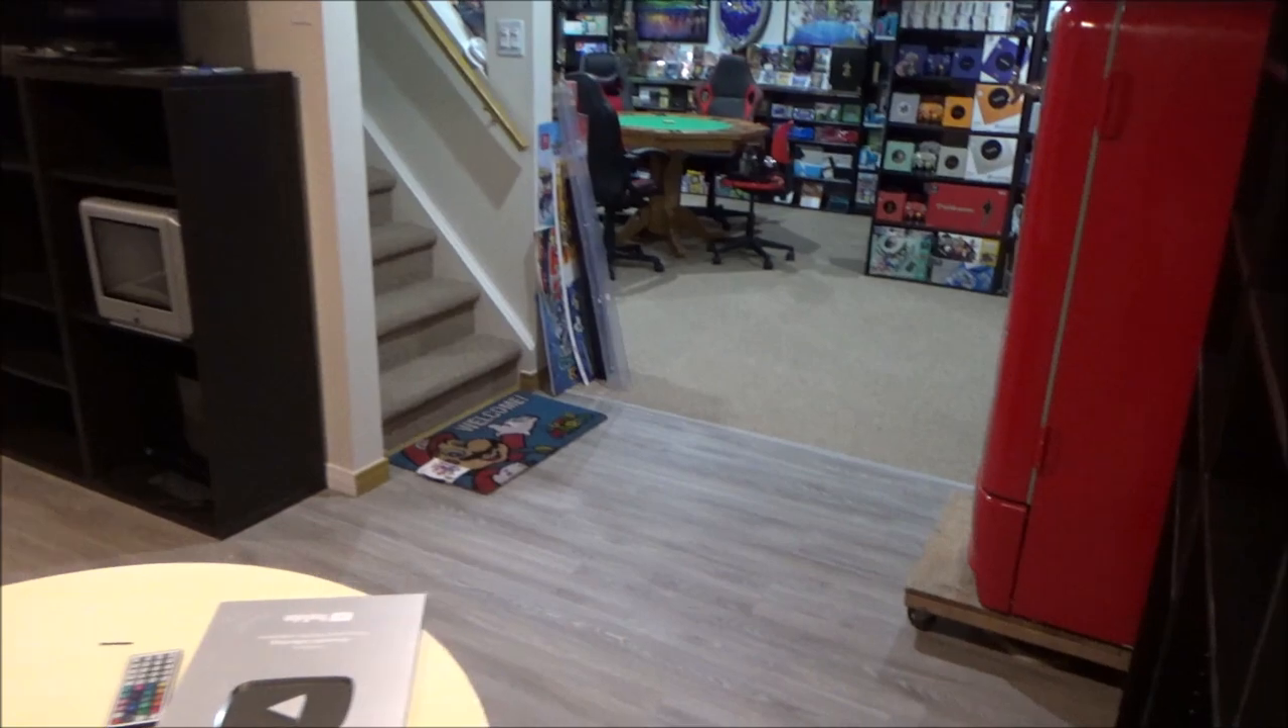The floor is fully installed. The reducer that separates the flooring from one another, the carpet to the vinyl looks really good.